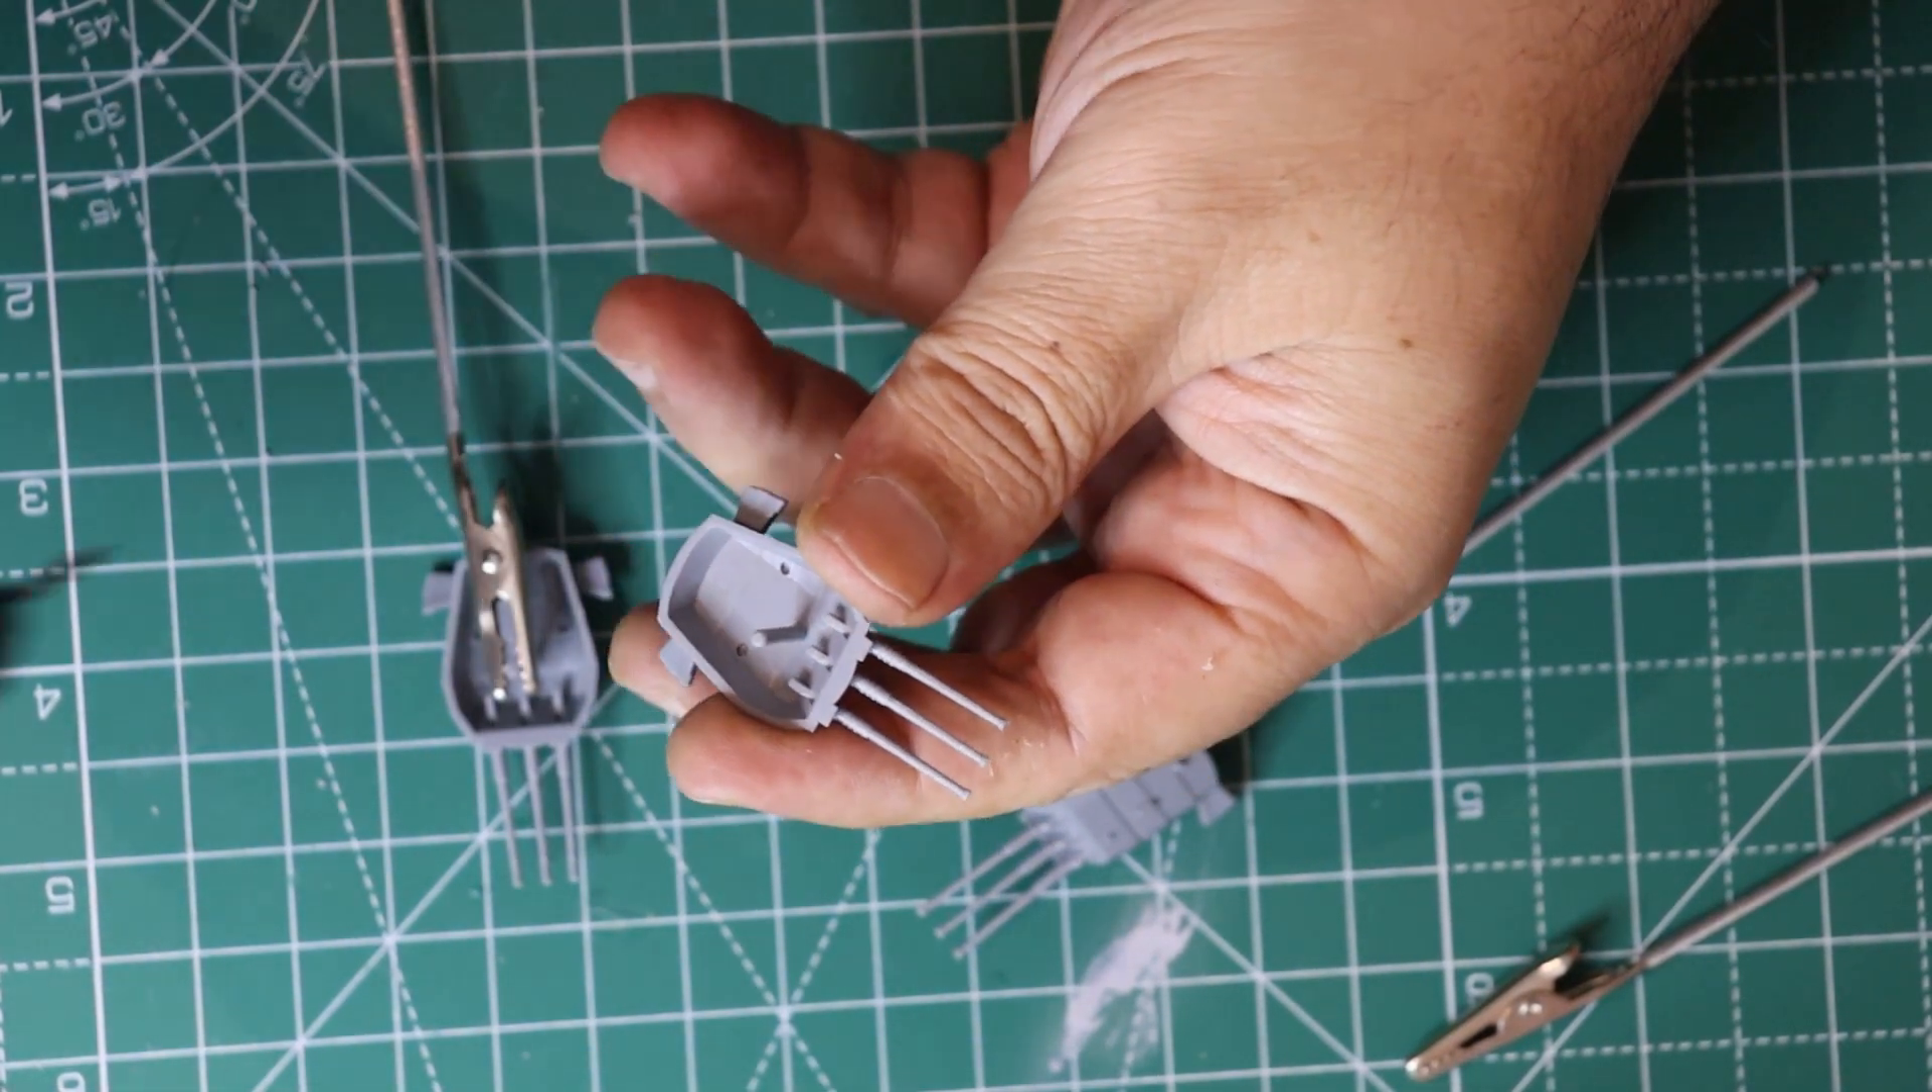Quedaría cada torreta con sus tres cañones de esta manera que veis aquí.